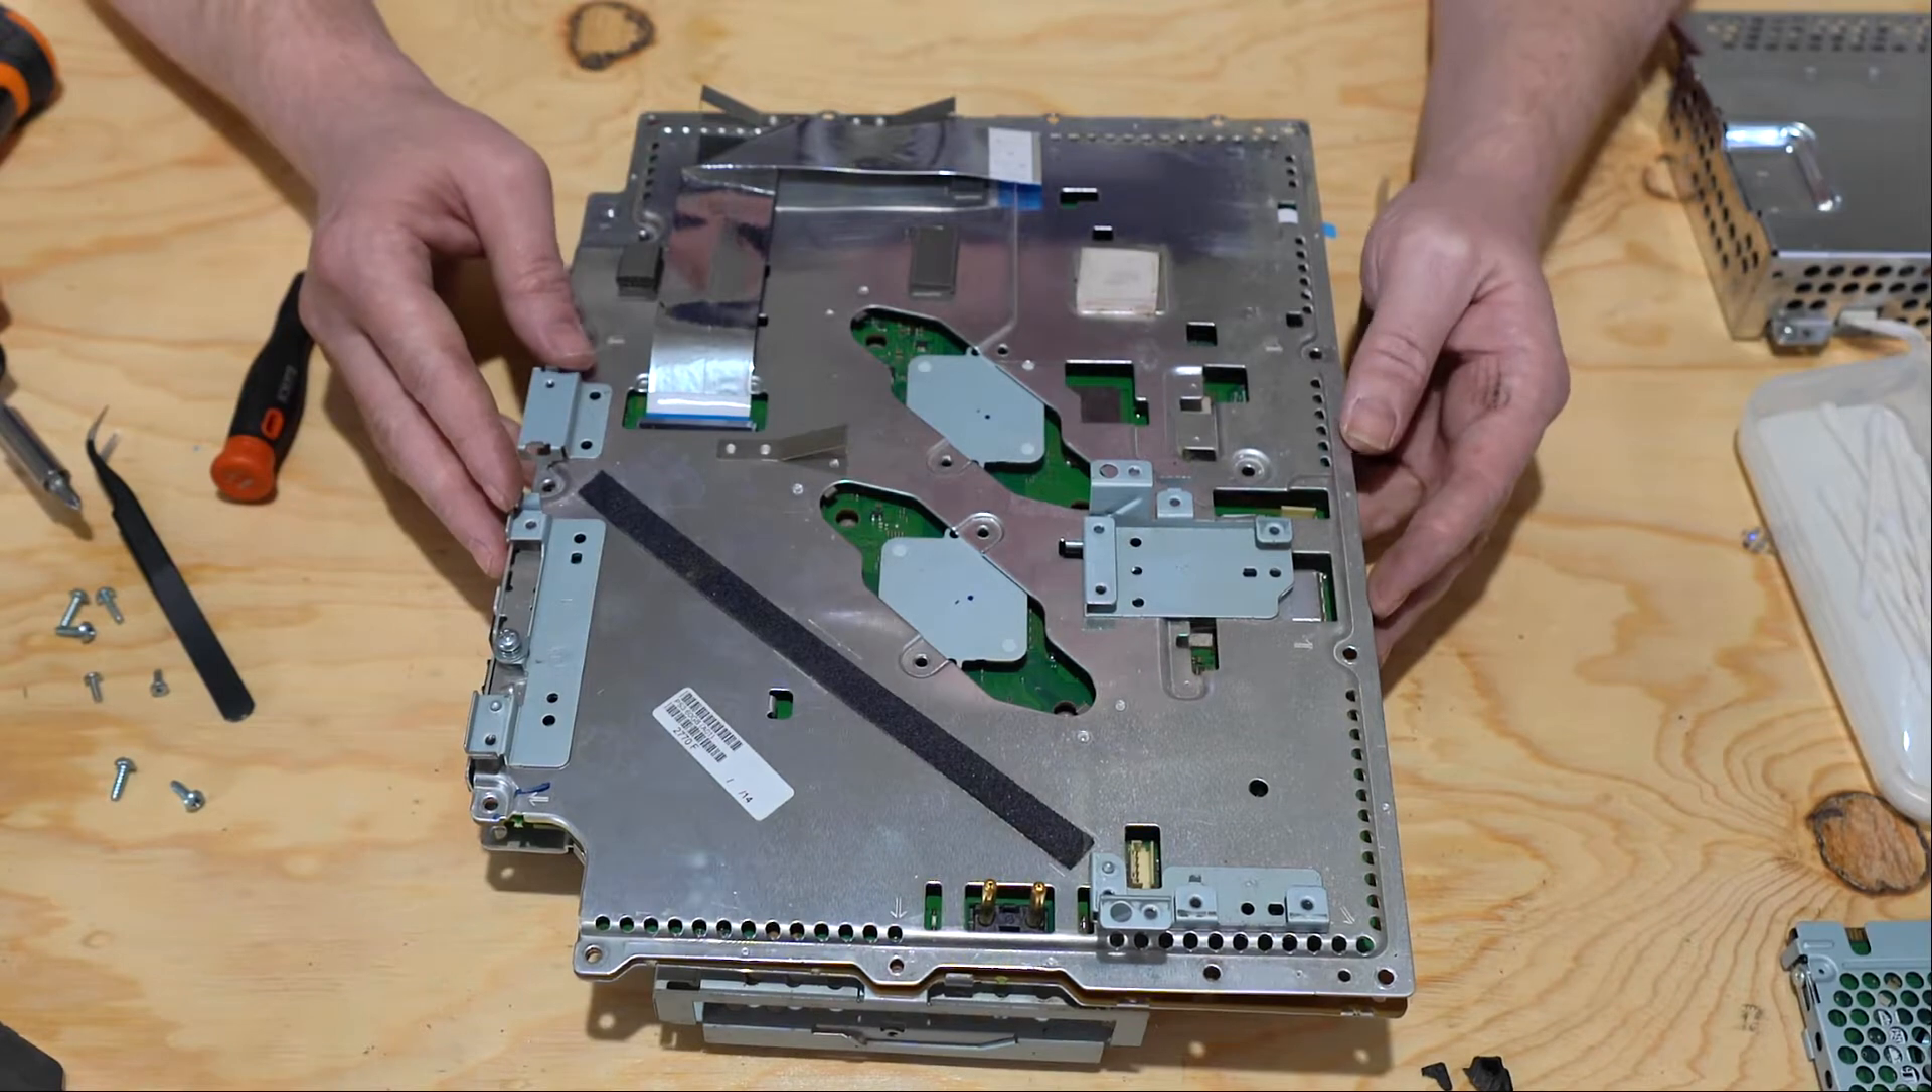So now that we've got the case off we're left with the board itself.